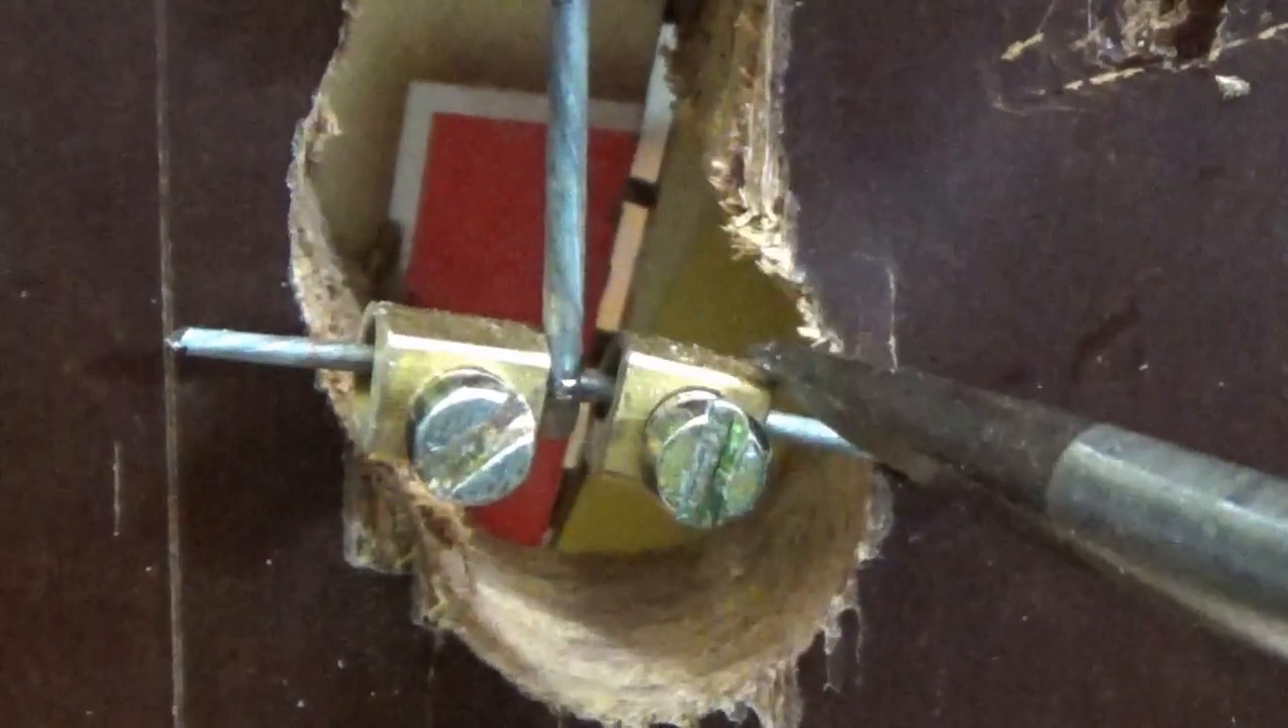So I've just had a simple loop in a wire here connected onto that but I've put two half connectors here to stop the wire sliding out of position.